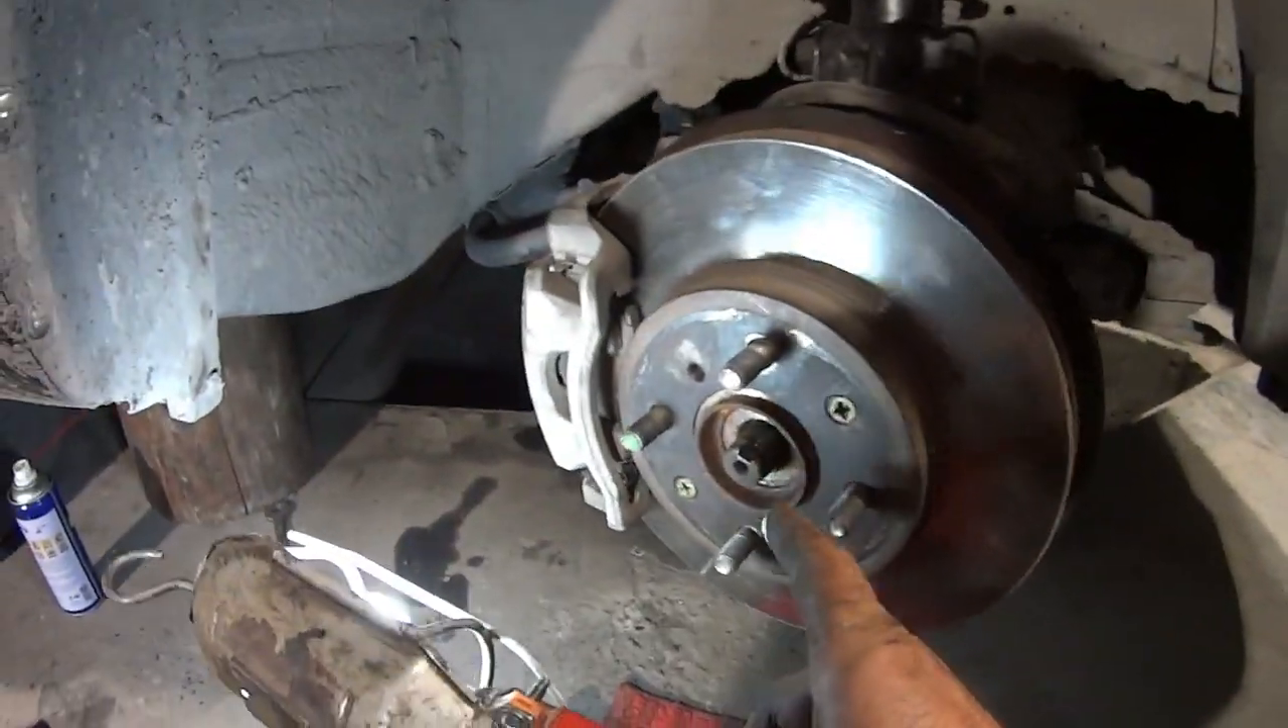Все закручено Осталось Прикрутить Вот эту Вот эту Центральную Гайку Большую.